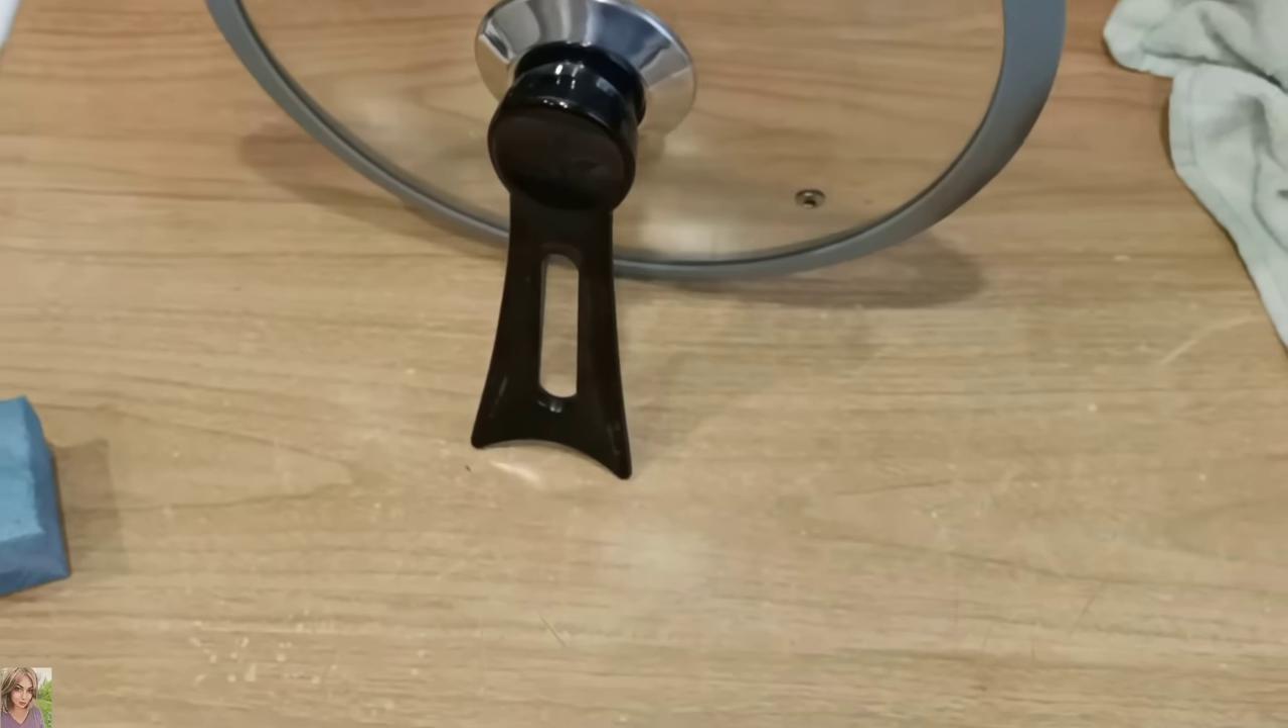Пазл сошелся крышка собралась крышка стоит.